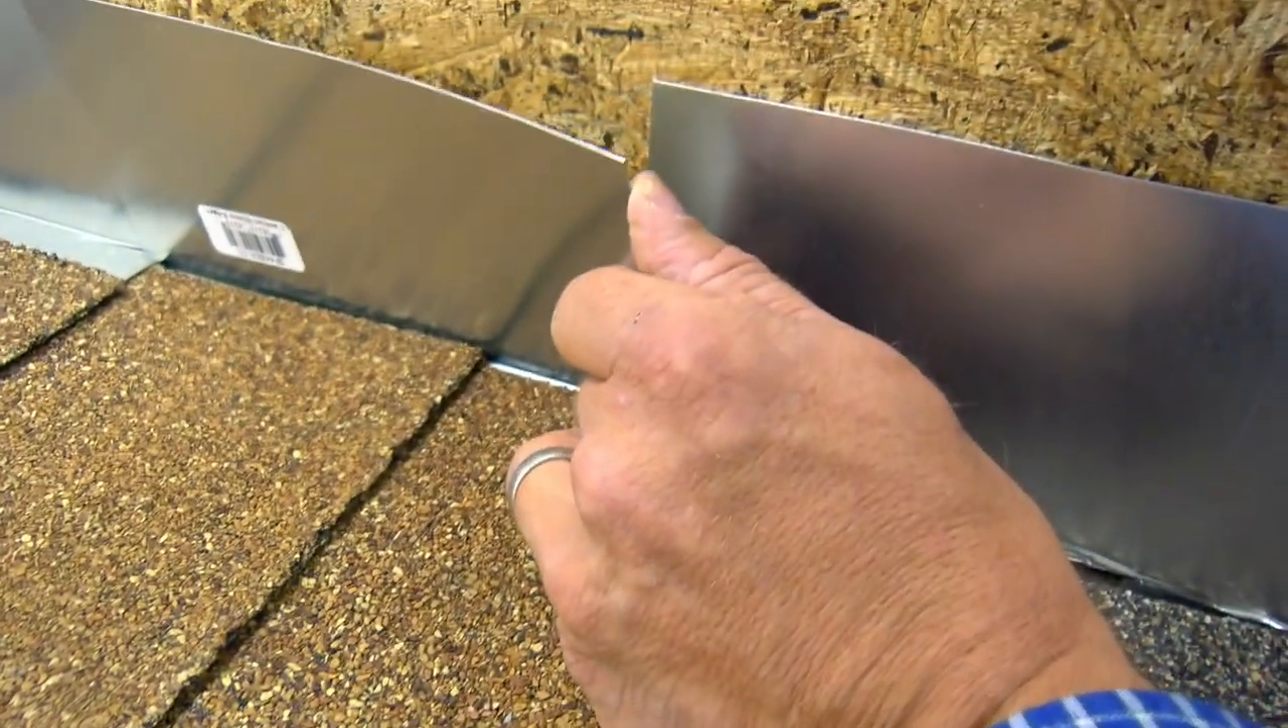There's no overlap of one step flashing to the next.